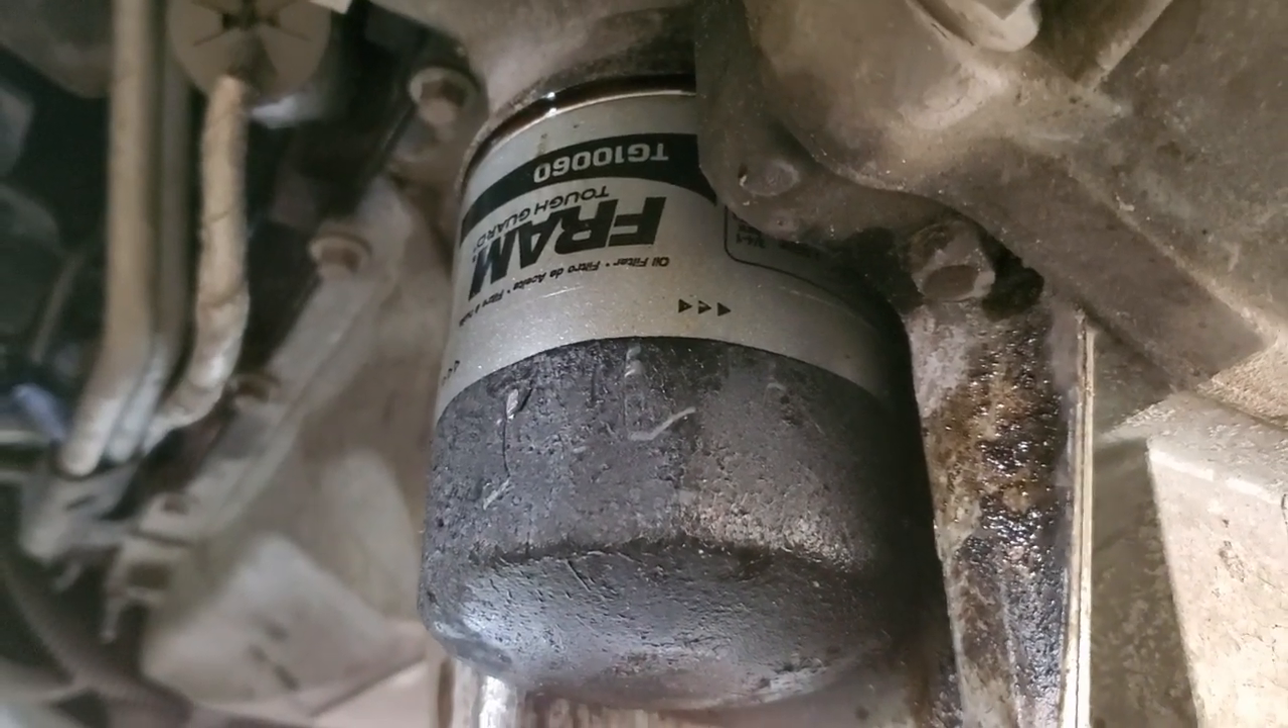Okay, we've got our oil filter put back in.